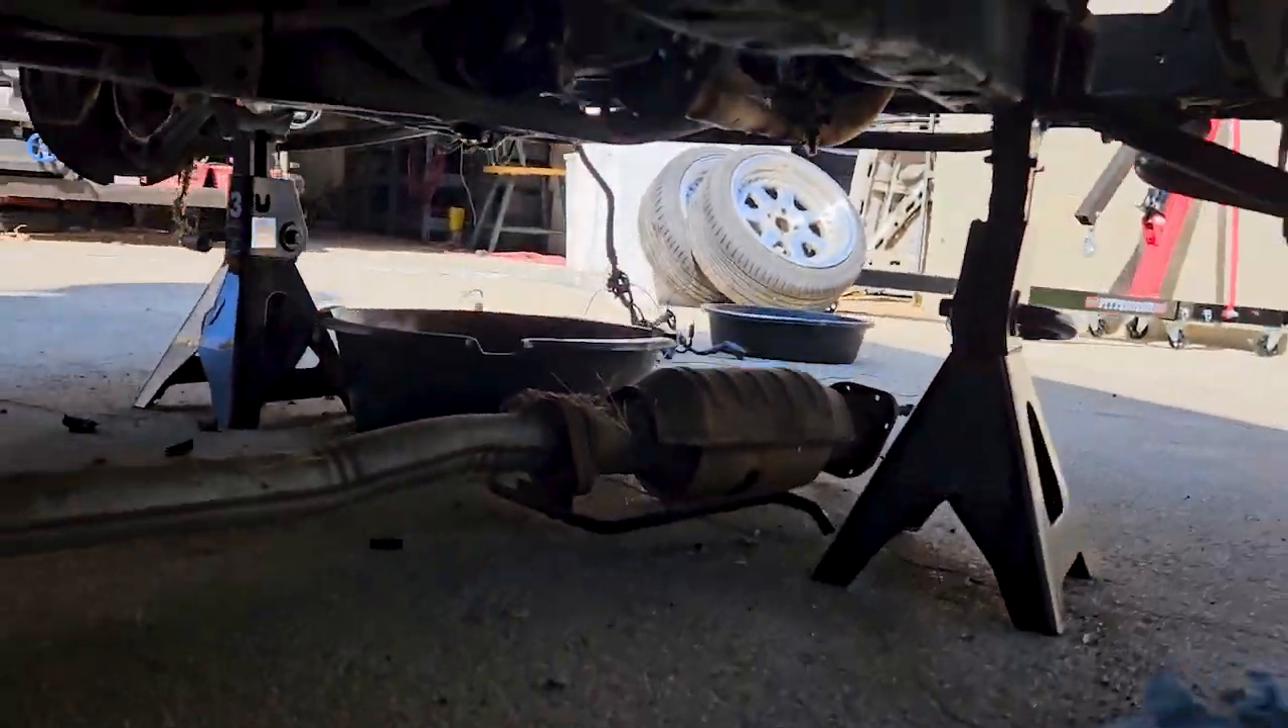I got the exhaust out, it's on the ground.